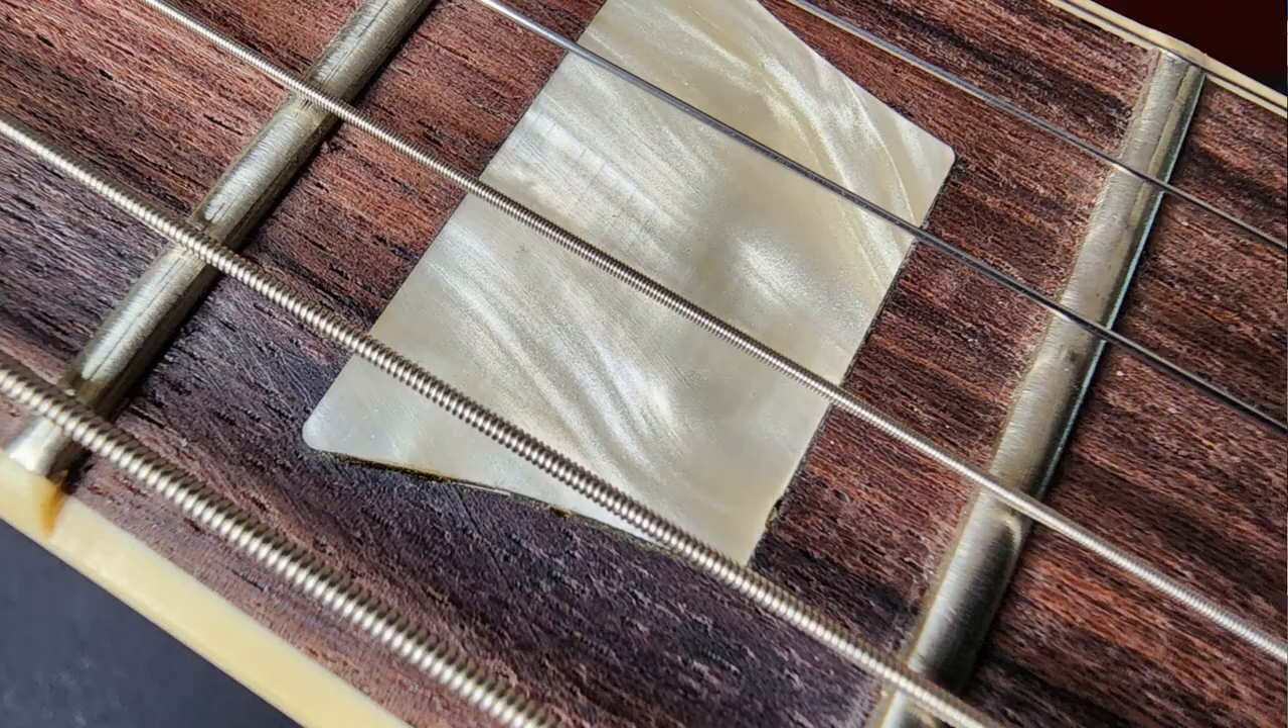Inlays on this guitar. Well, they're not done the greatest. There's fill. I'm going to show you pictures. There's a lot of fill, a lot of gaps. Definitely, especially on this one, um, definitely not done the greatest.